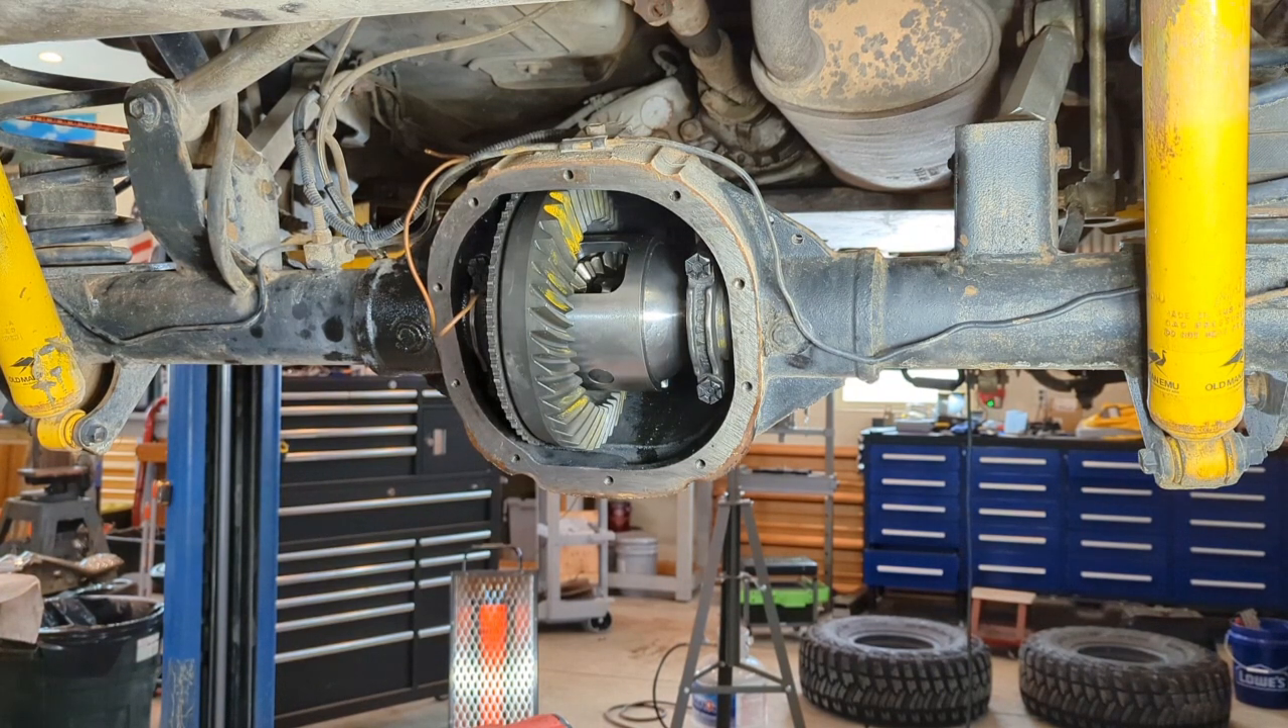Alright, I took the pinion shim to 35, so I added three thousandths to that, got the carrier reinstalled.